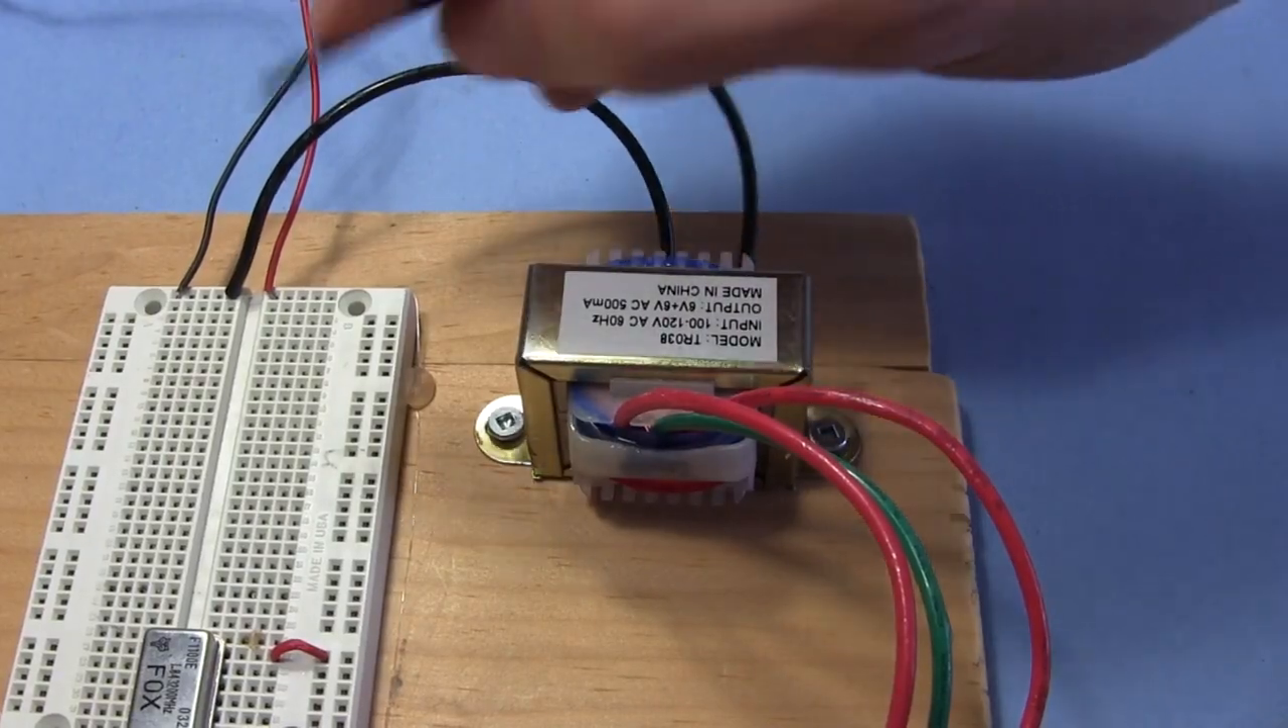Lucky for me the wires for my transformer fit nicely into my breadboard holes.